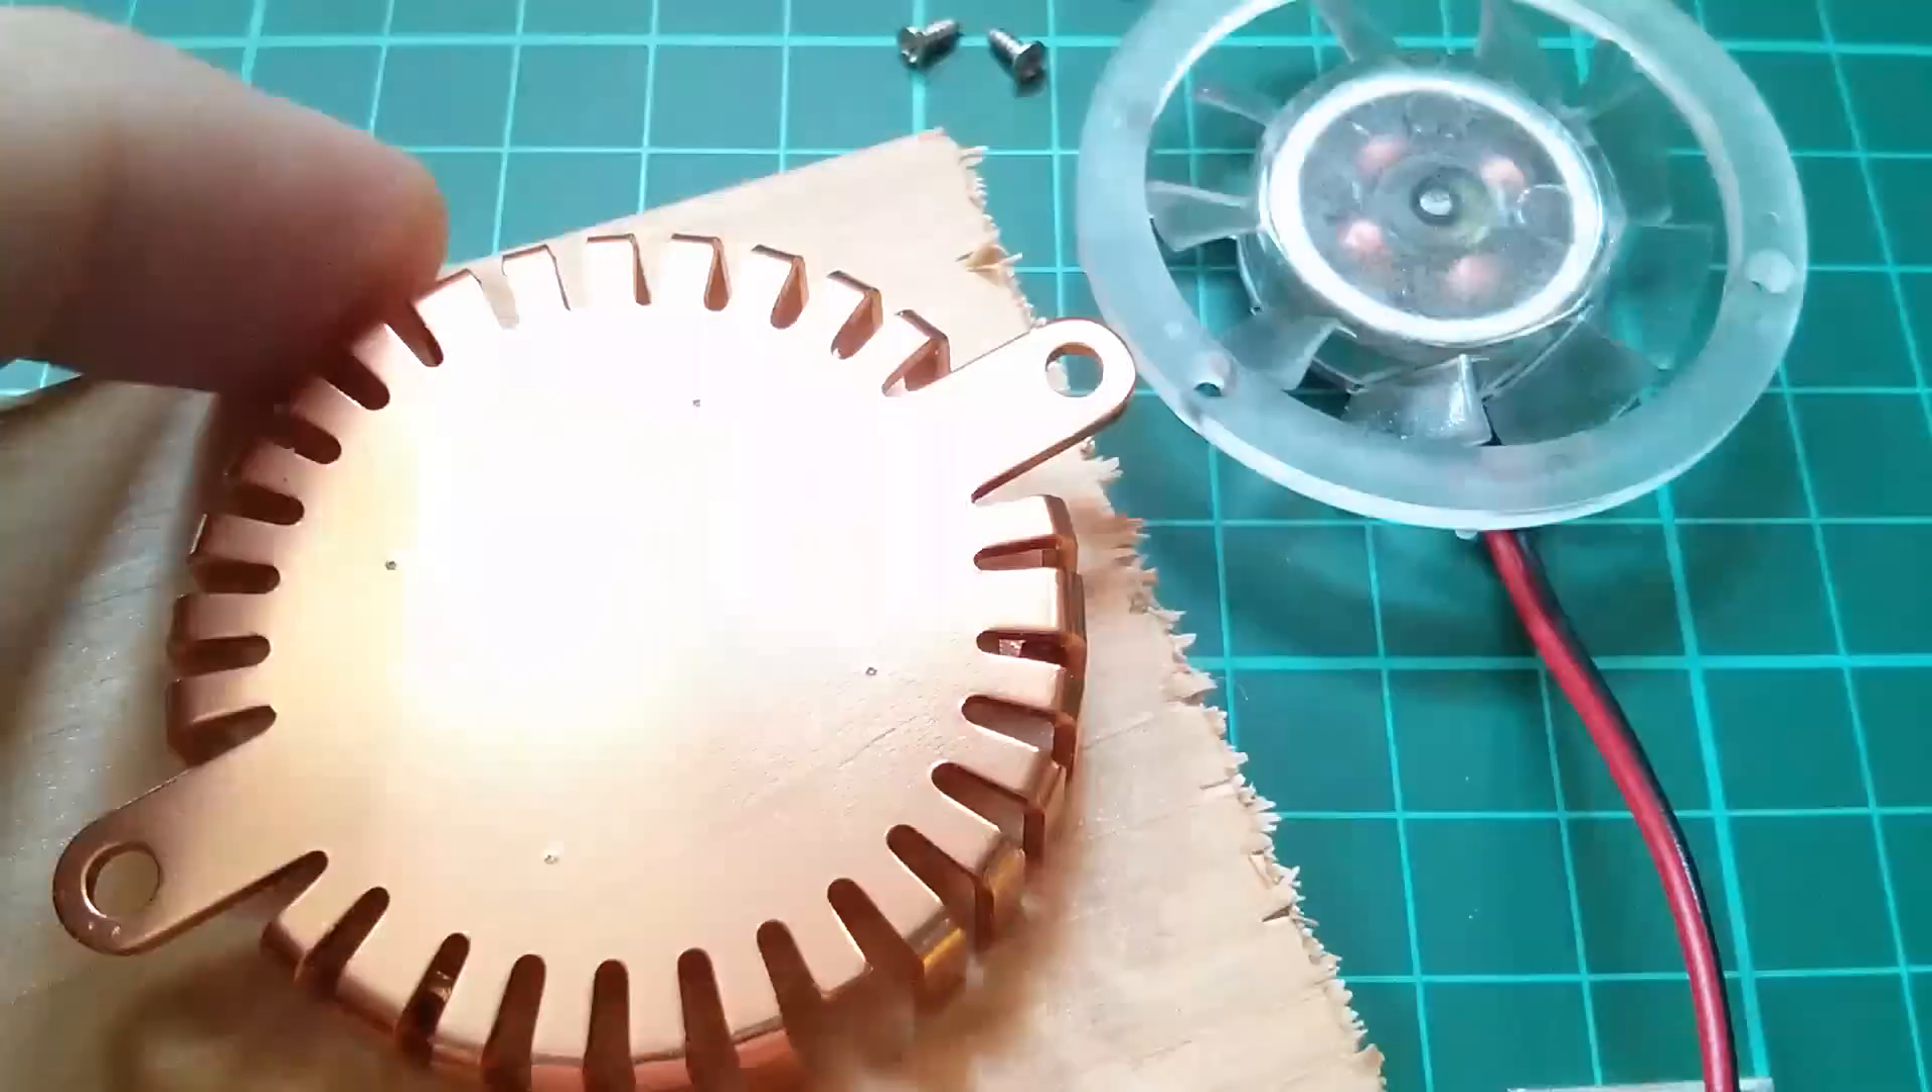Now I've just taken the fan part out of the heat sink while I drill these holes.